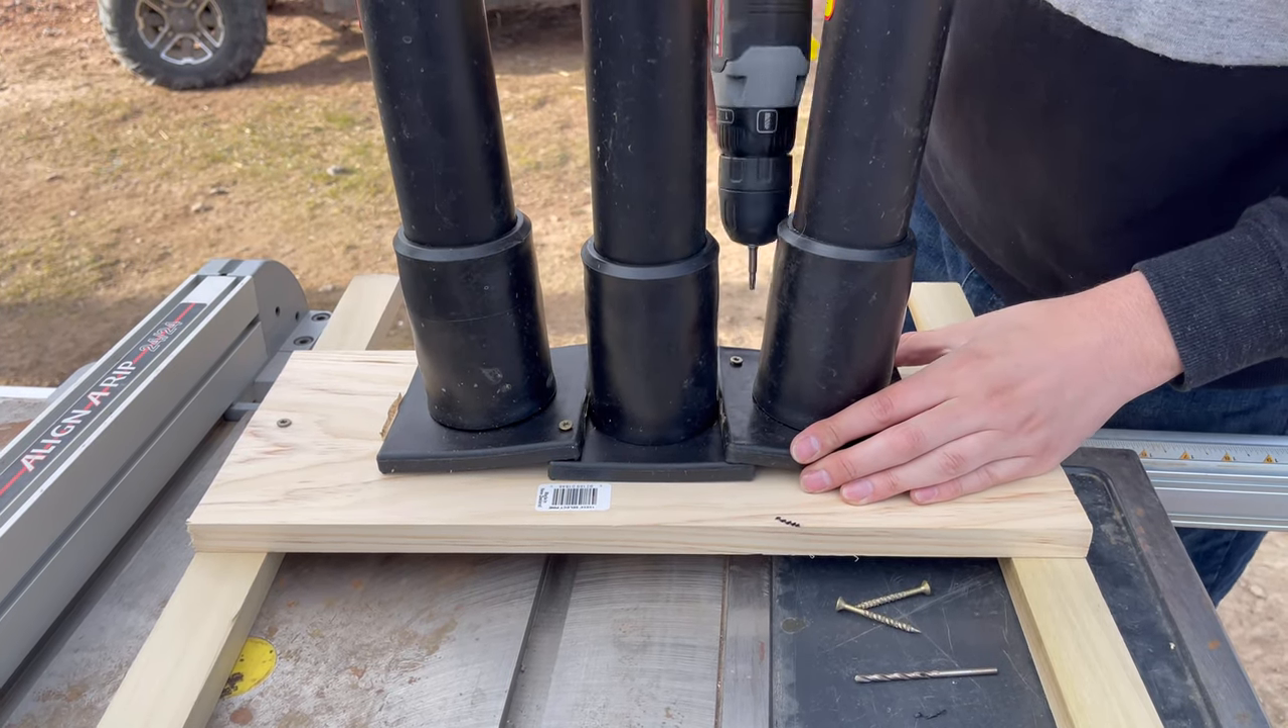We've now got three tubes attached to the board.